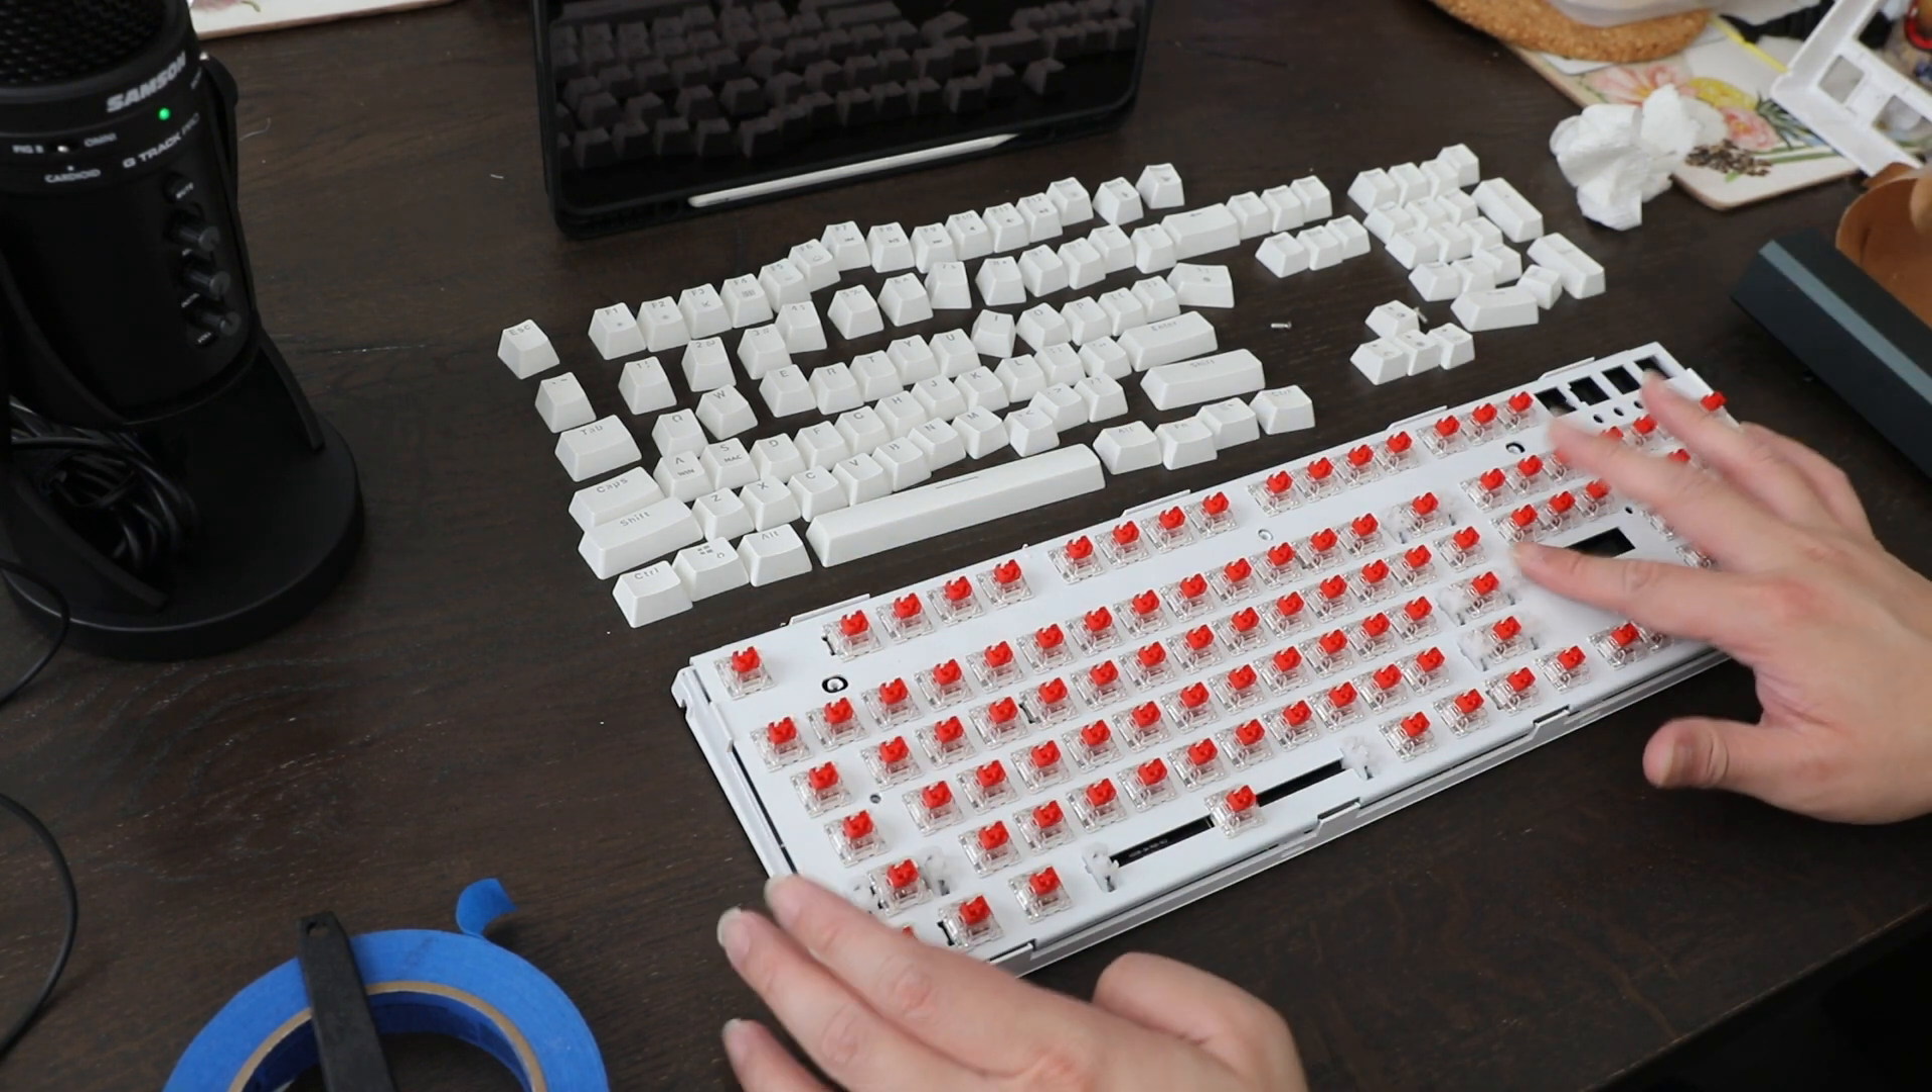Okay so I've removed all the keycaps.